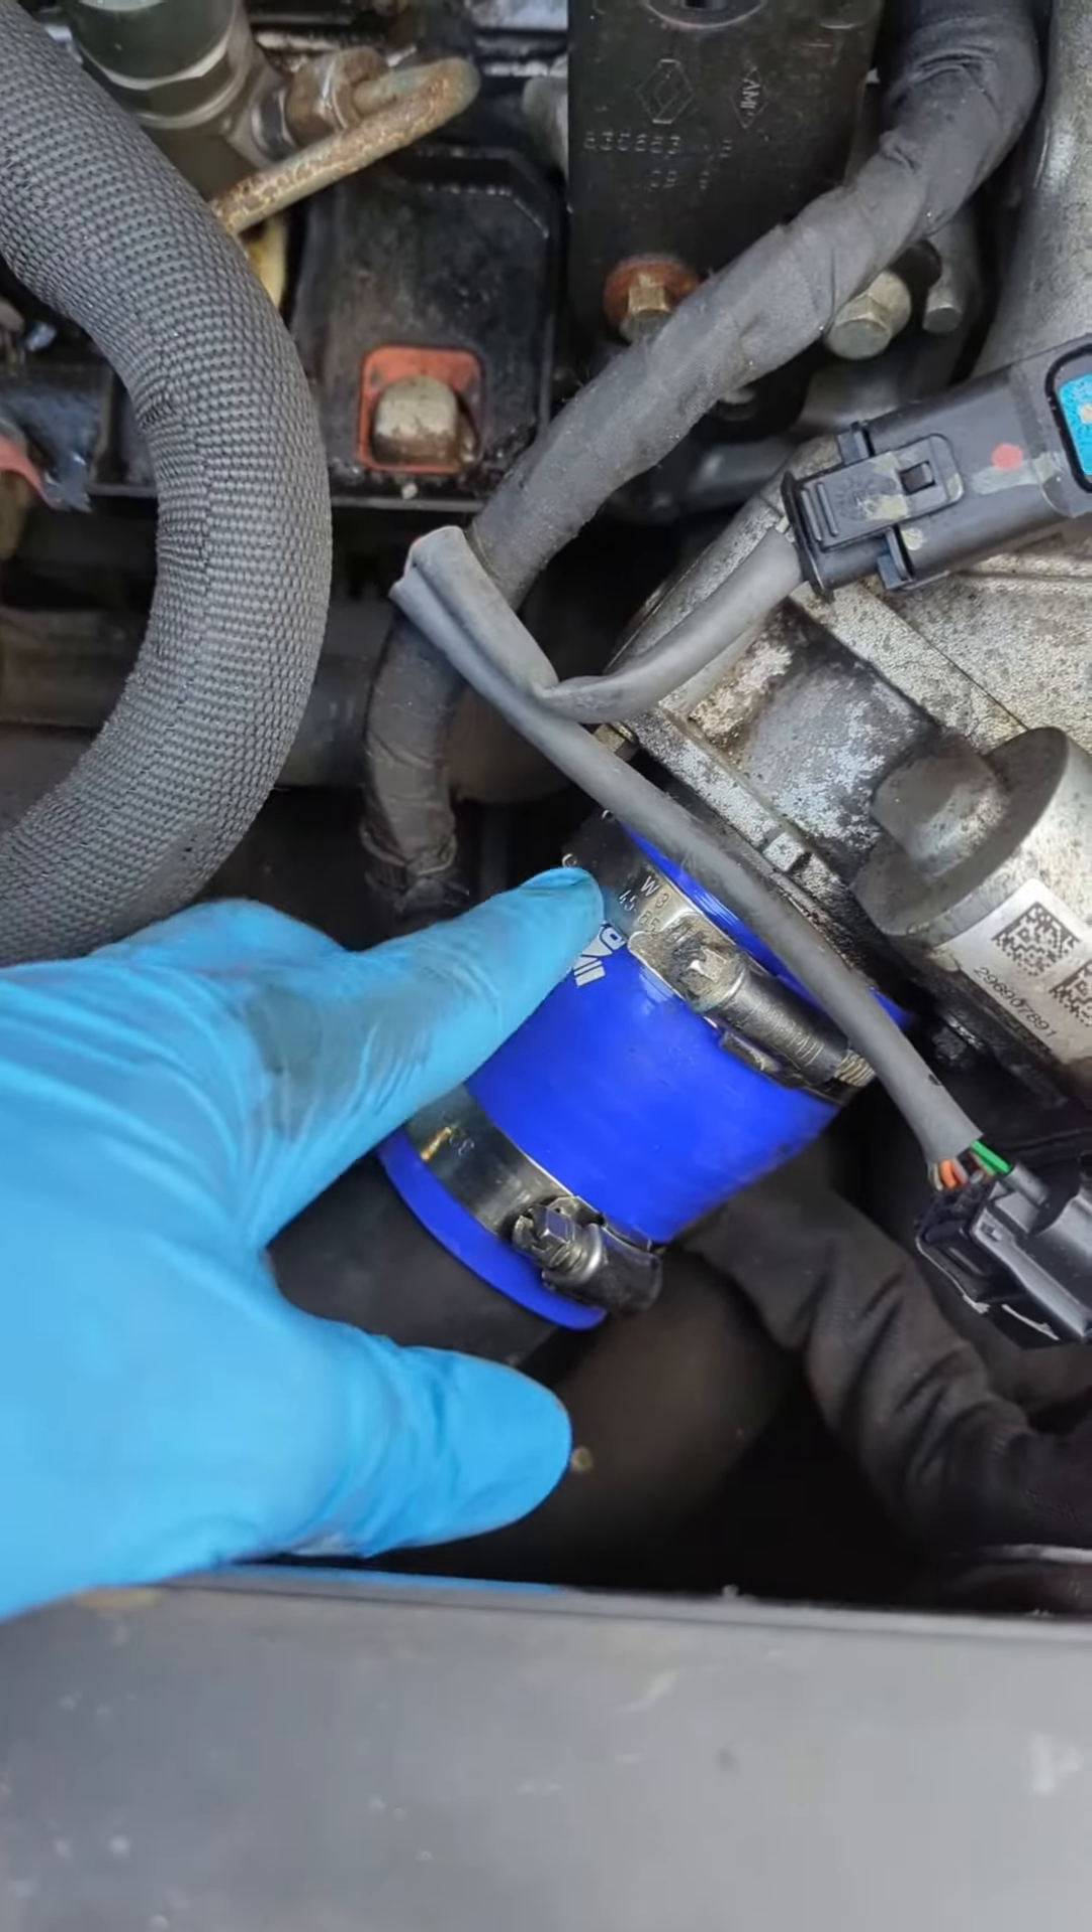Le manchon est installé il est bien serré.